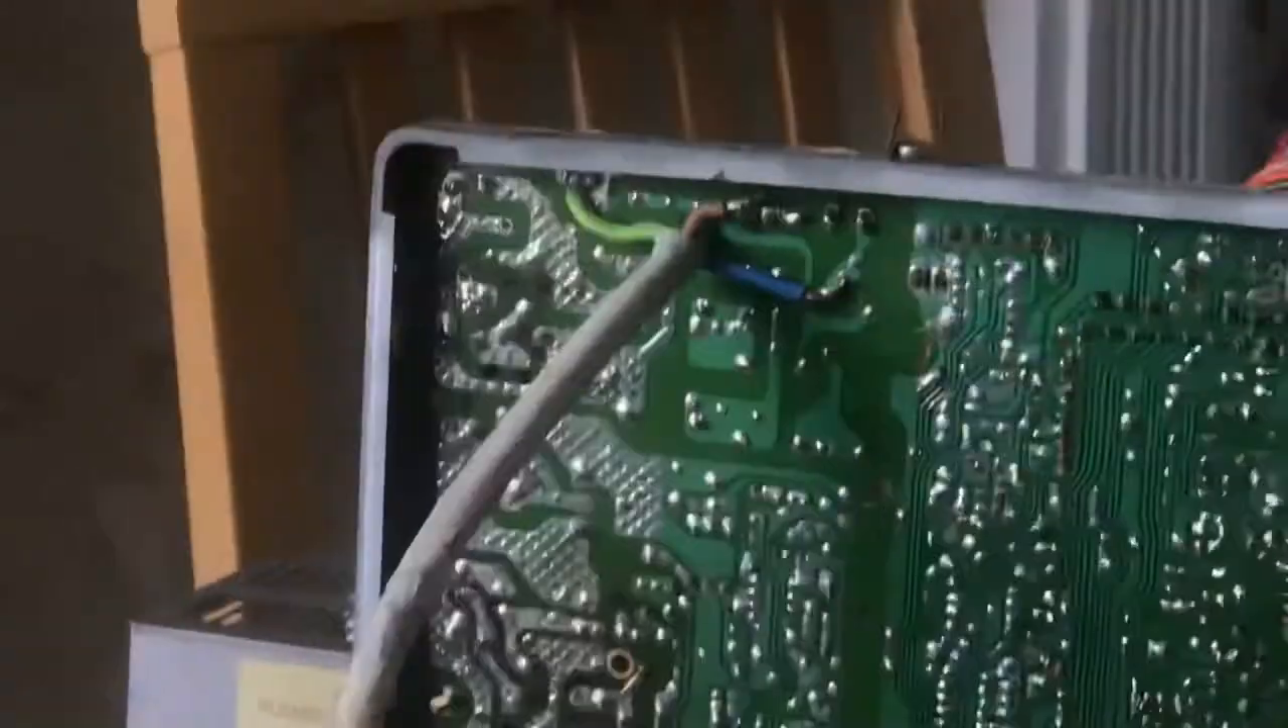I've just hardwired my ac now to a normal three core cable.